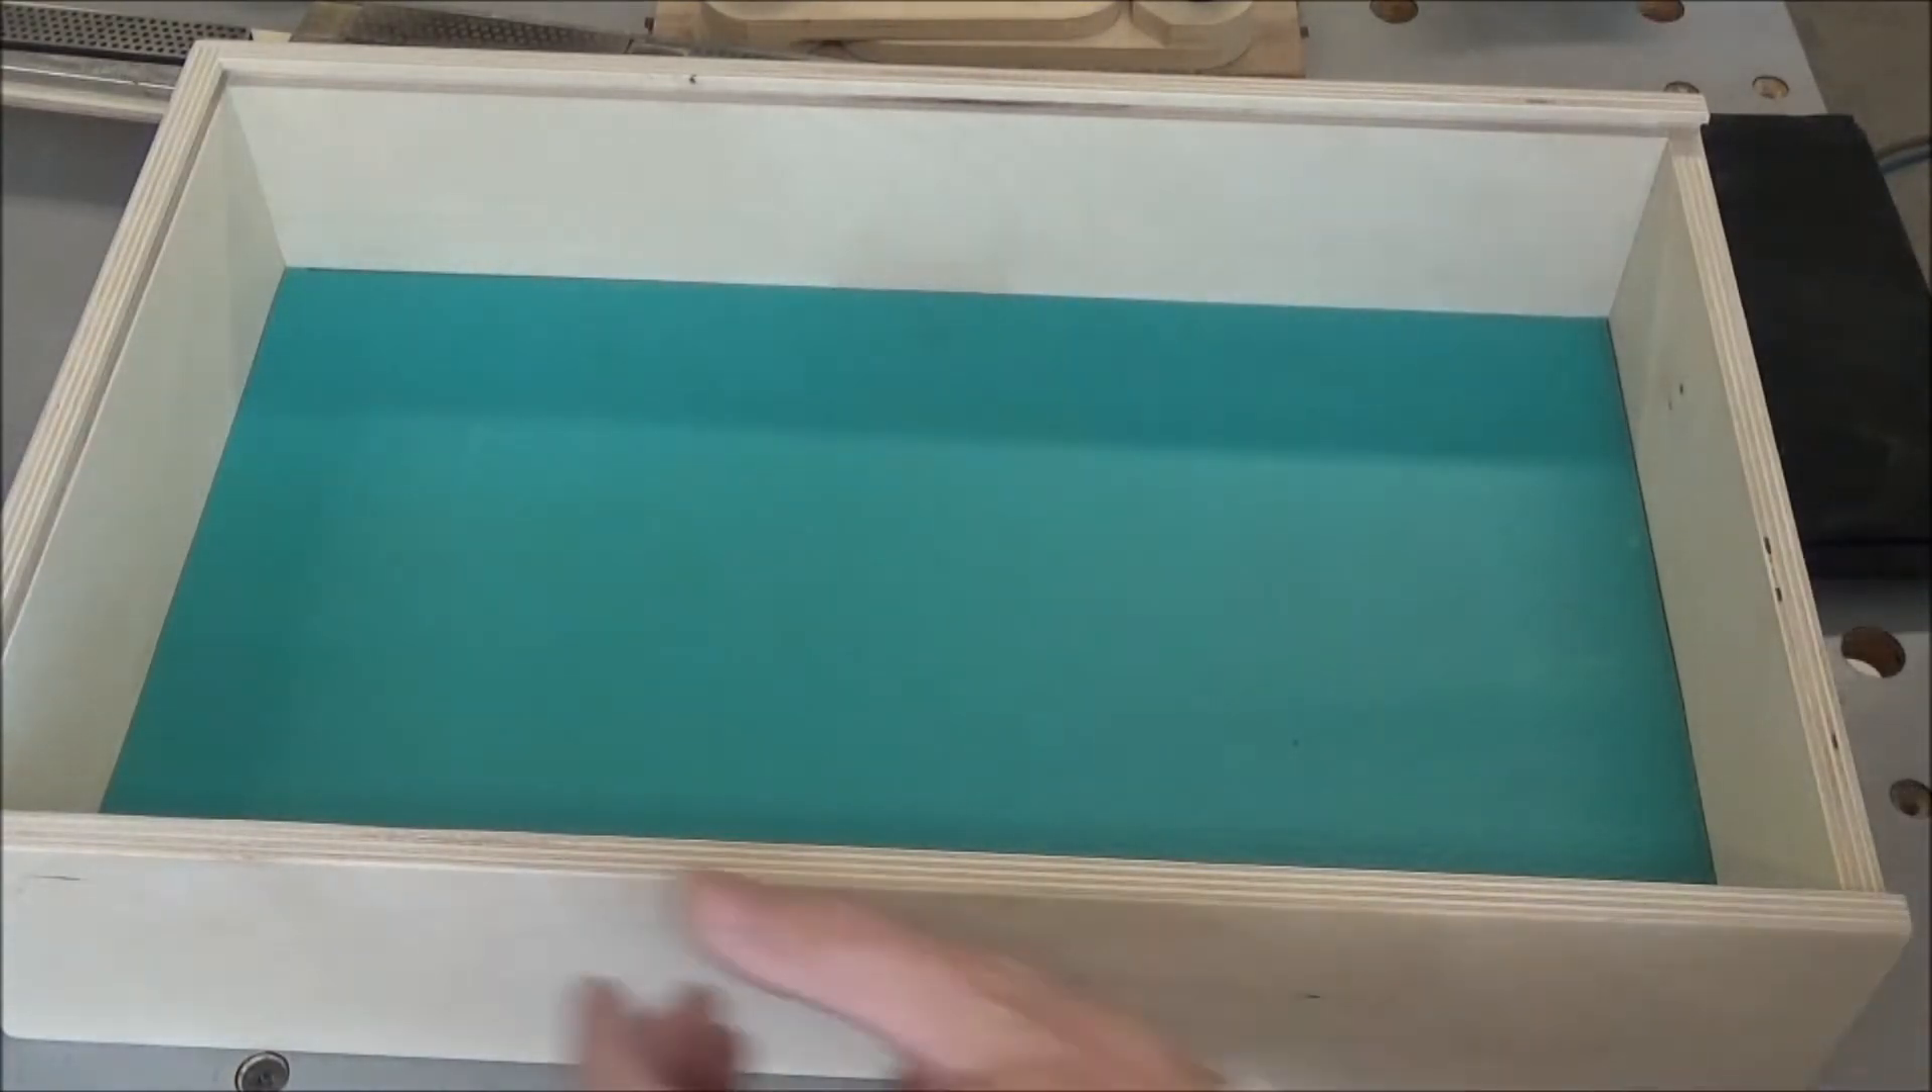Then I've got my mat that I got cut to size here. That fits nice.